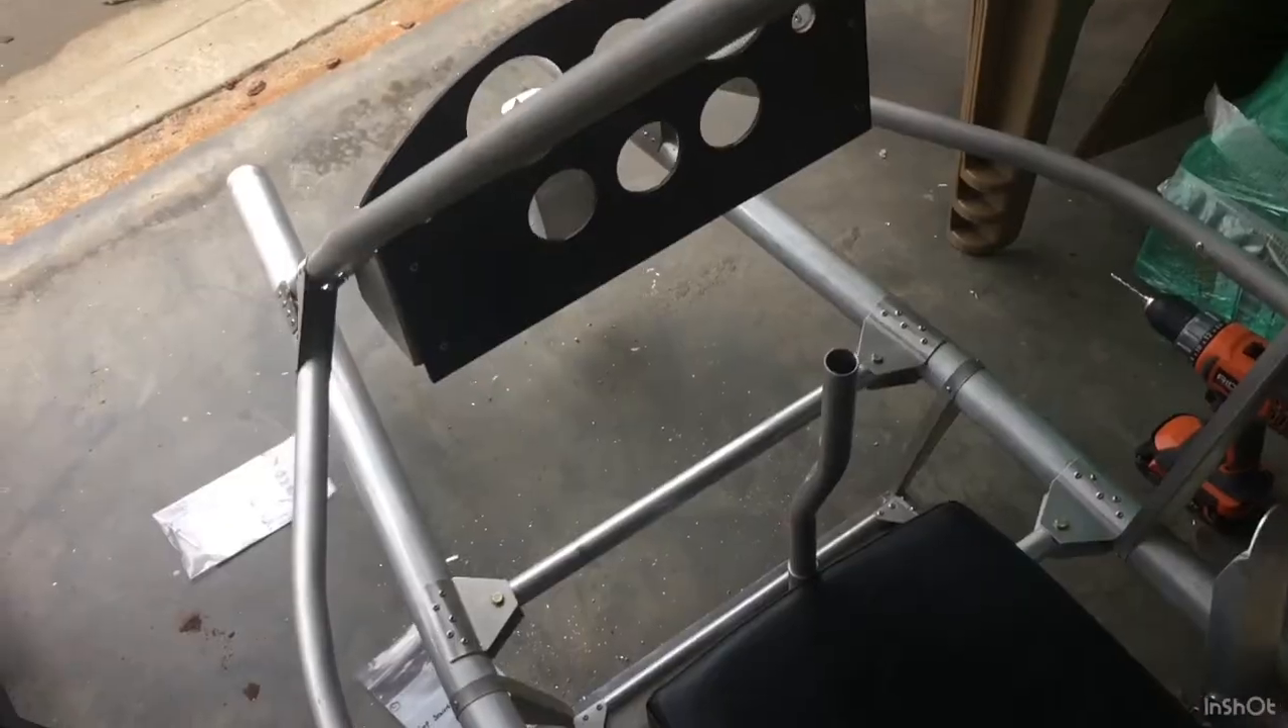My instrument panel is mounted here.